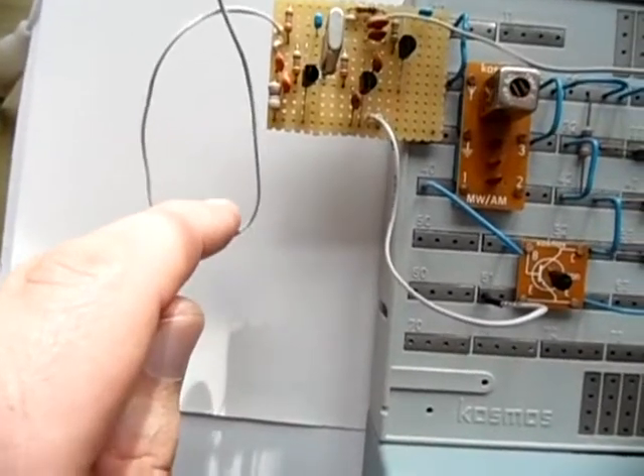The antenna wire, which is very short, has been mounted.